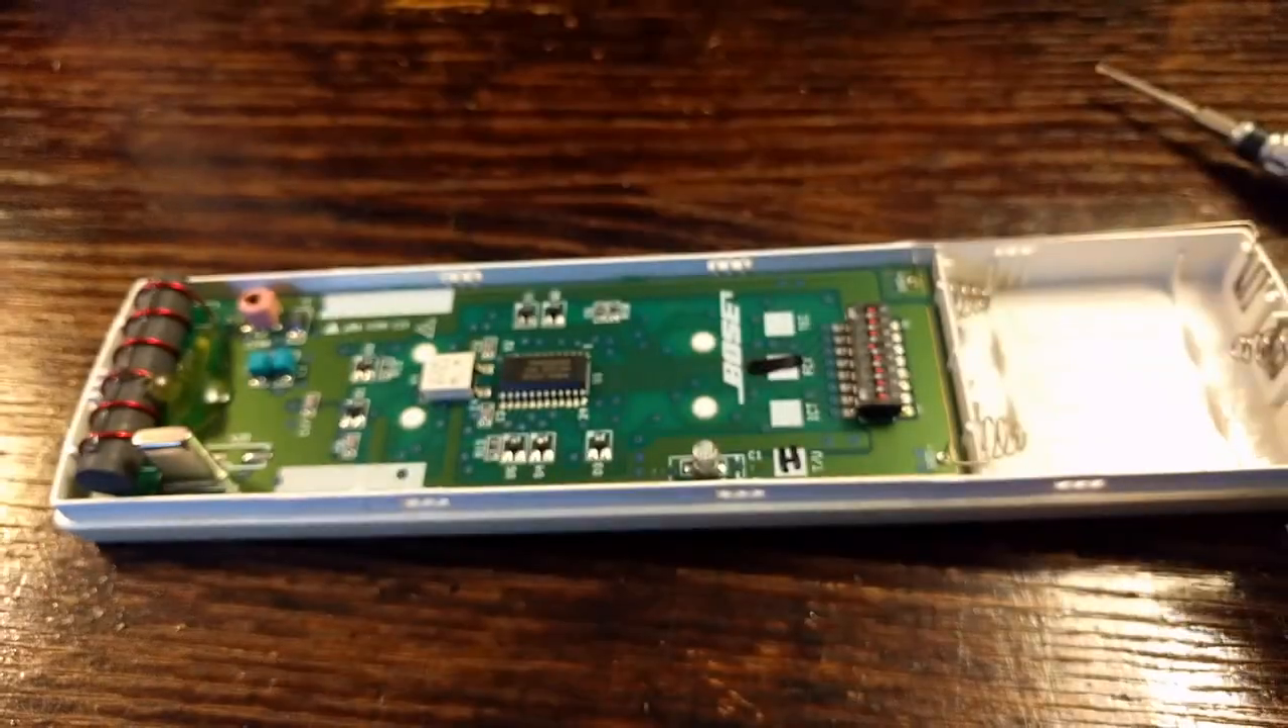Okay, so now we've removed the rear casing.